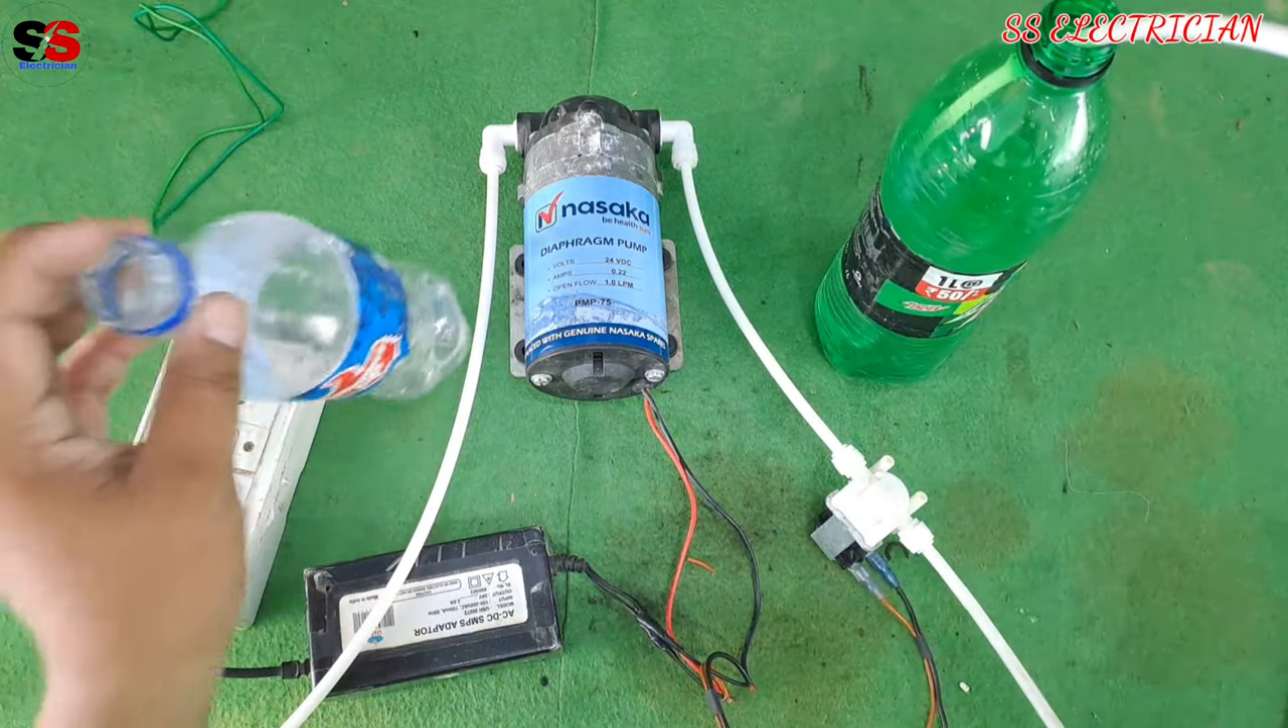देख सकते हैं इस प्रकार से ये pipe हमने लगा दिया।